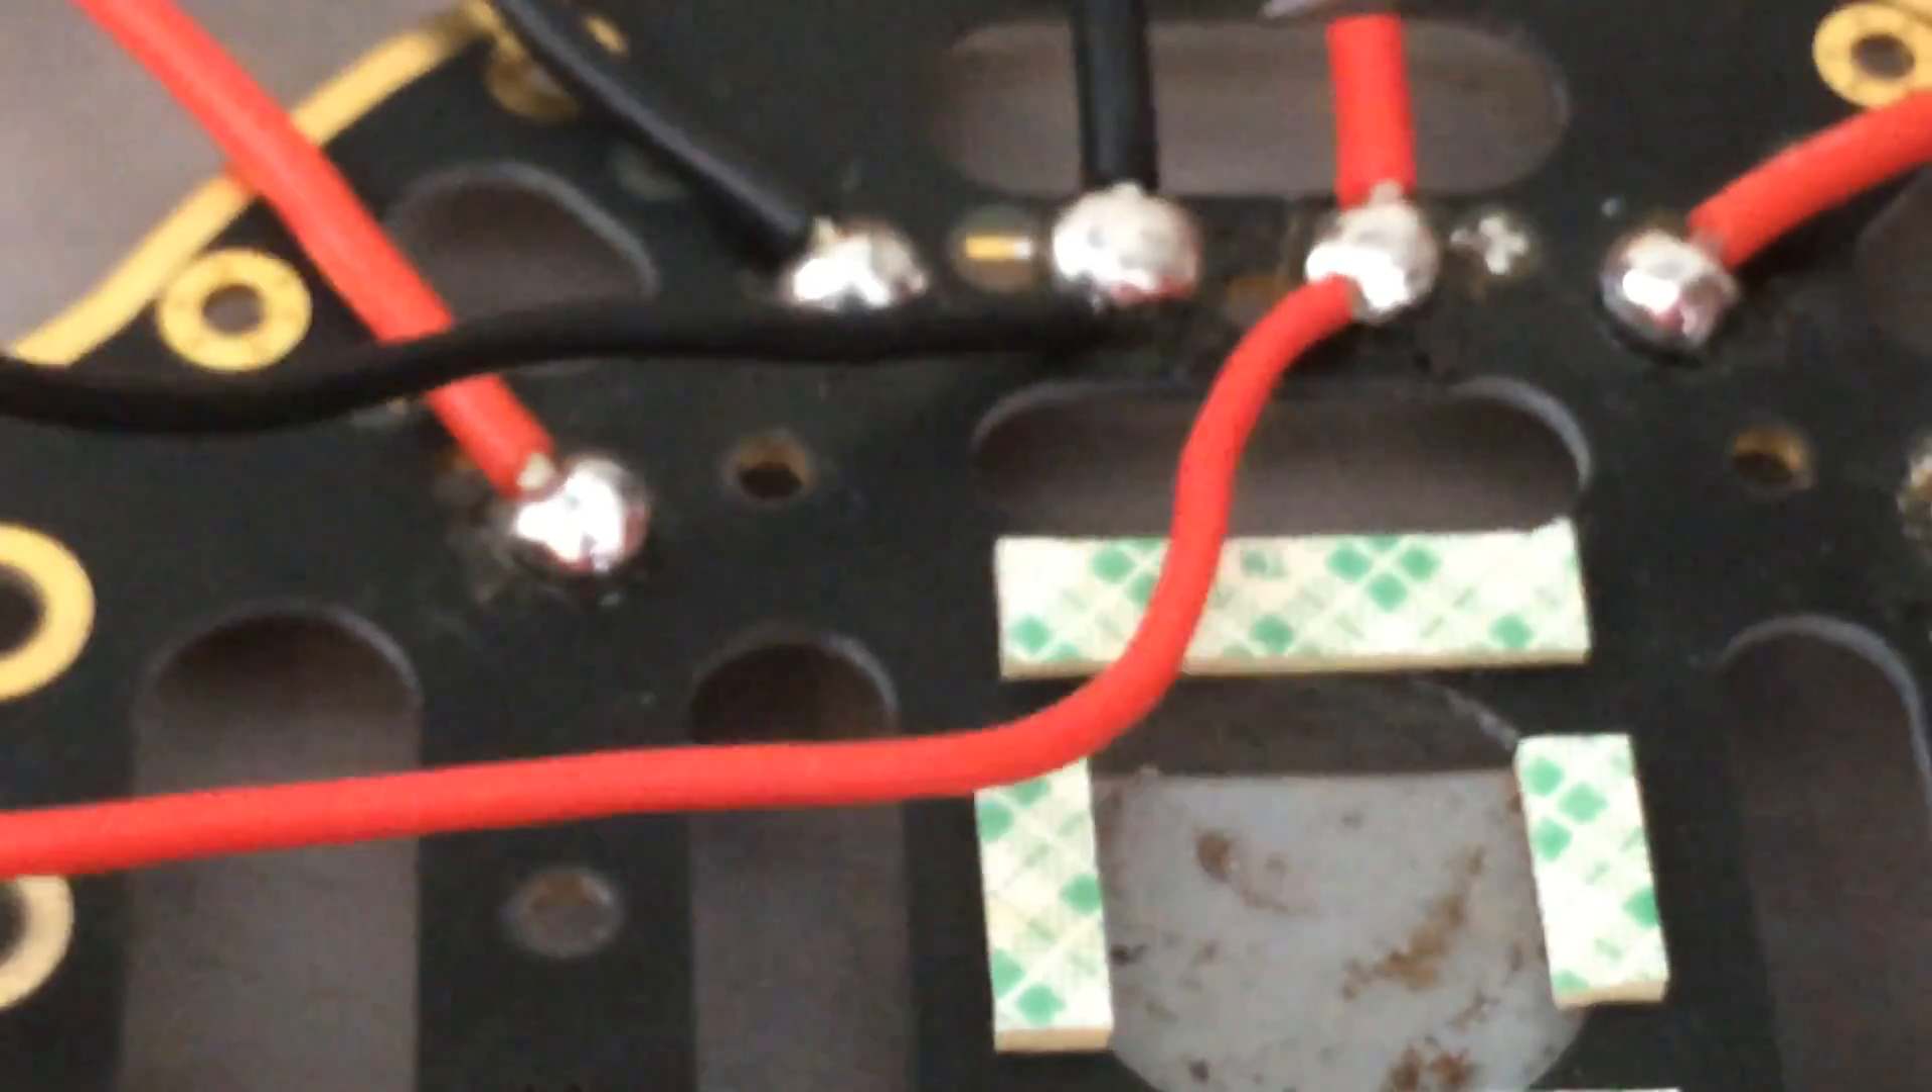You can also see I've installed some double-sided mounting tape around that center circle of the bottom frame plate.